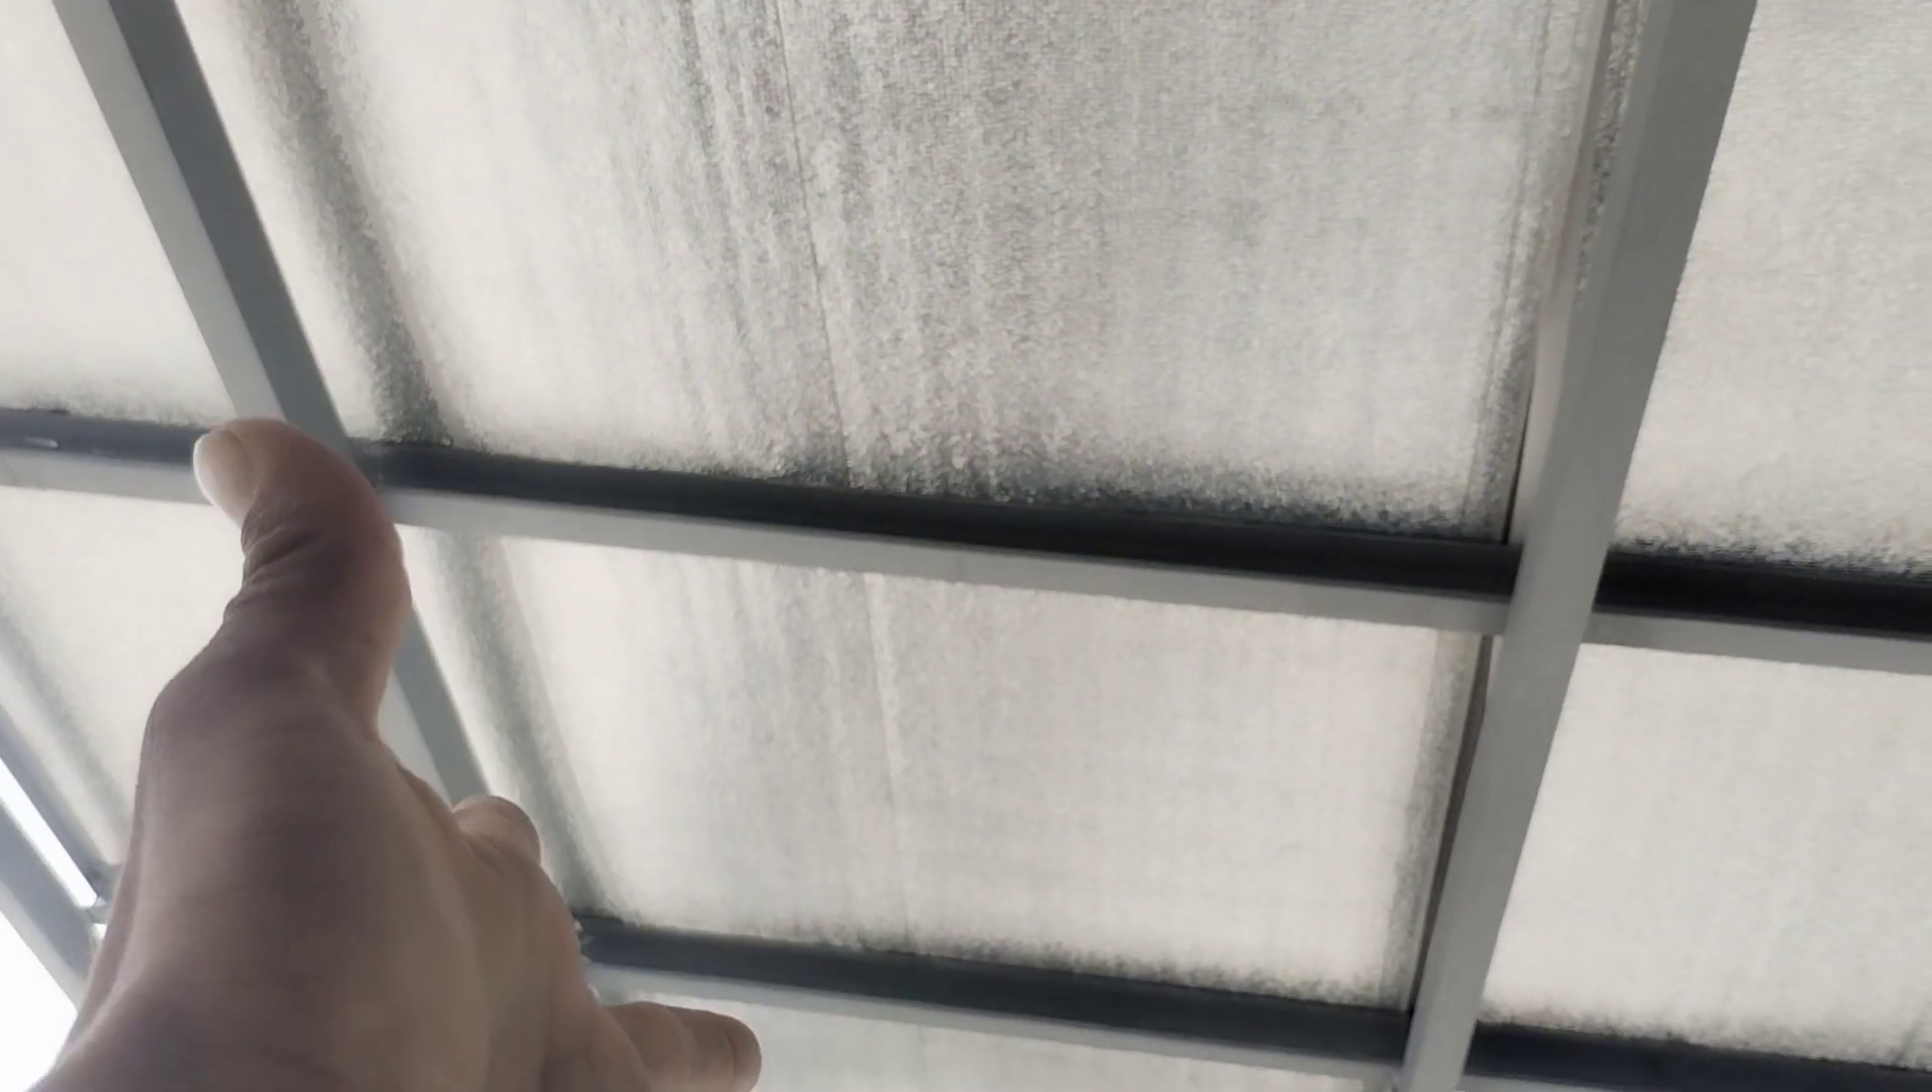Tapos, na-install na rin natin yung bubong mga boss.